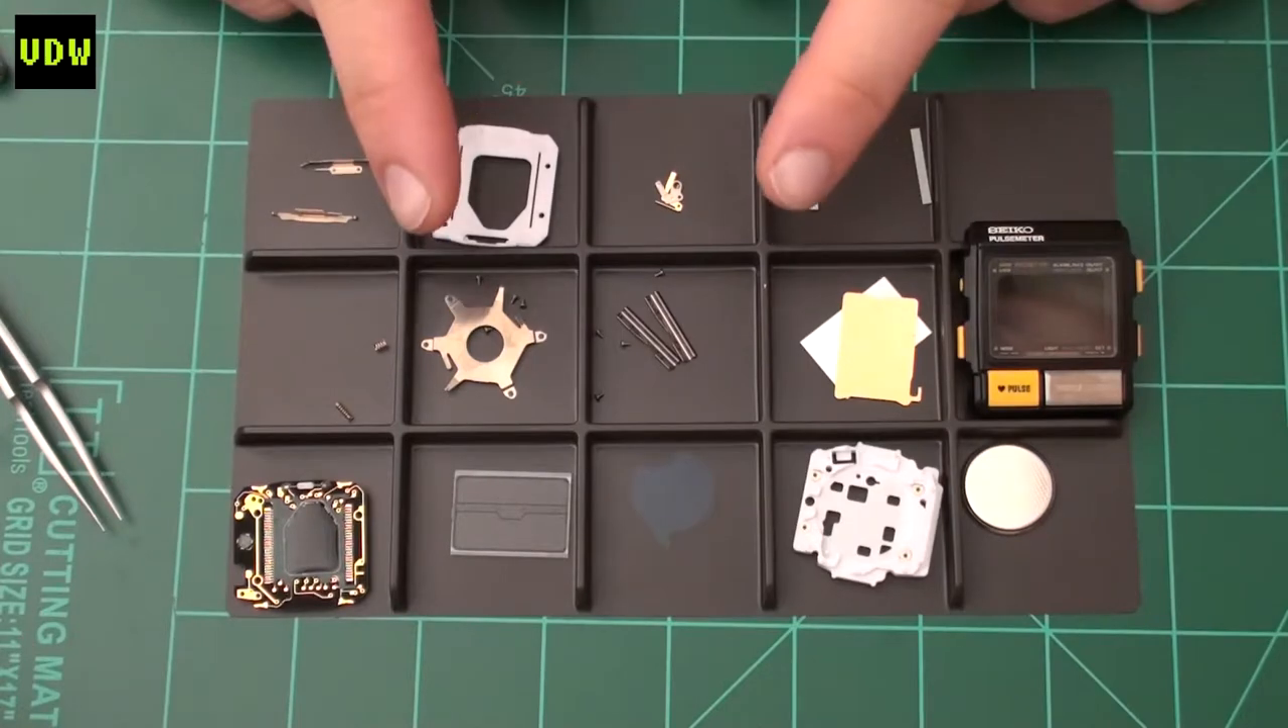And here we have all the parts of the watch stripped out.